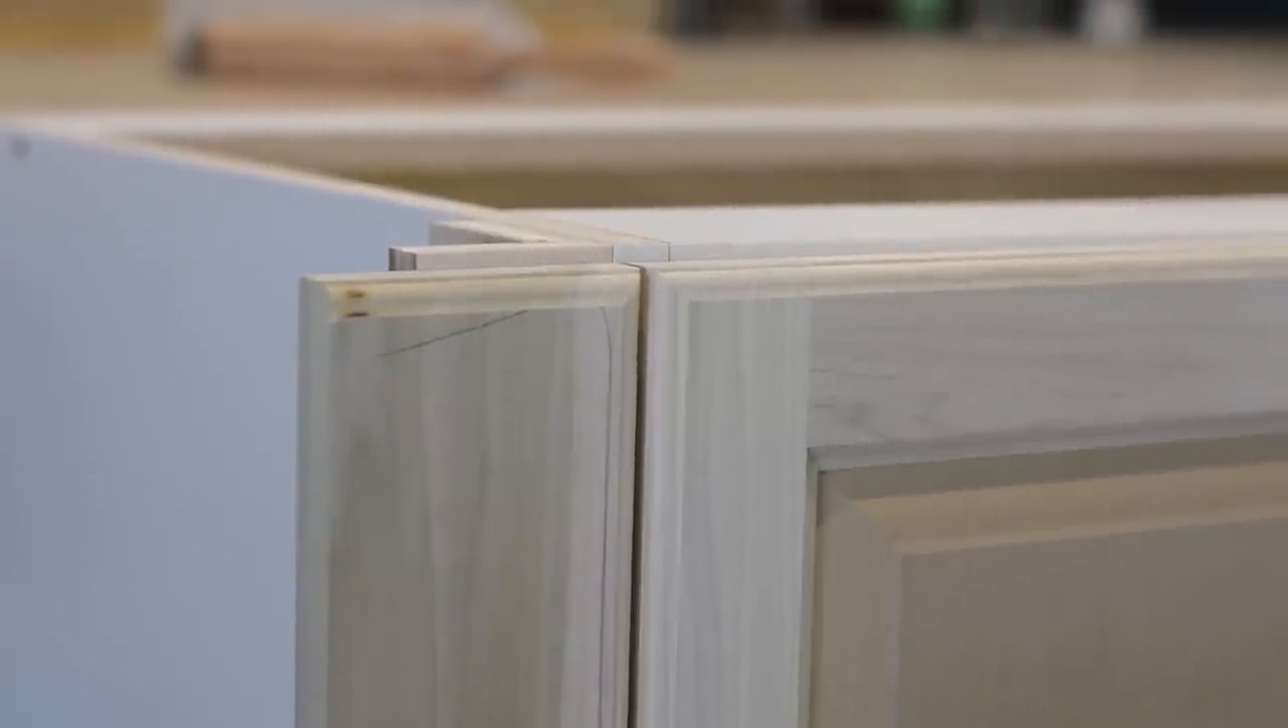You can see here how the filler and the doors are set at the same height. And the gap between the door and the filler is set at about one eighth of an inch and it's nice and even.